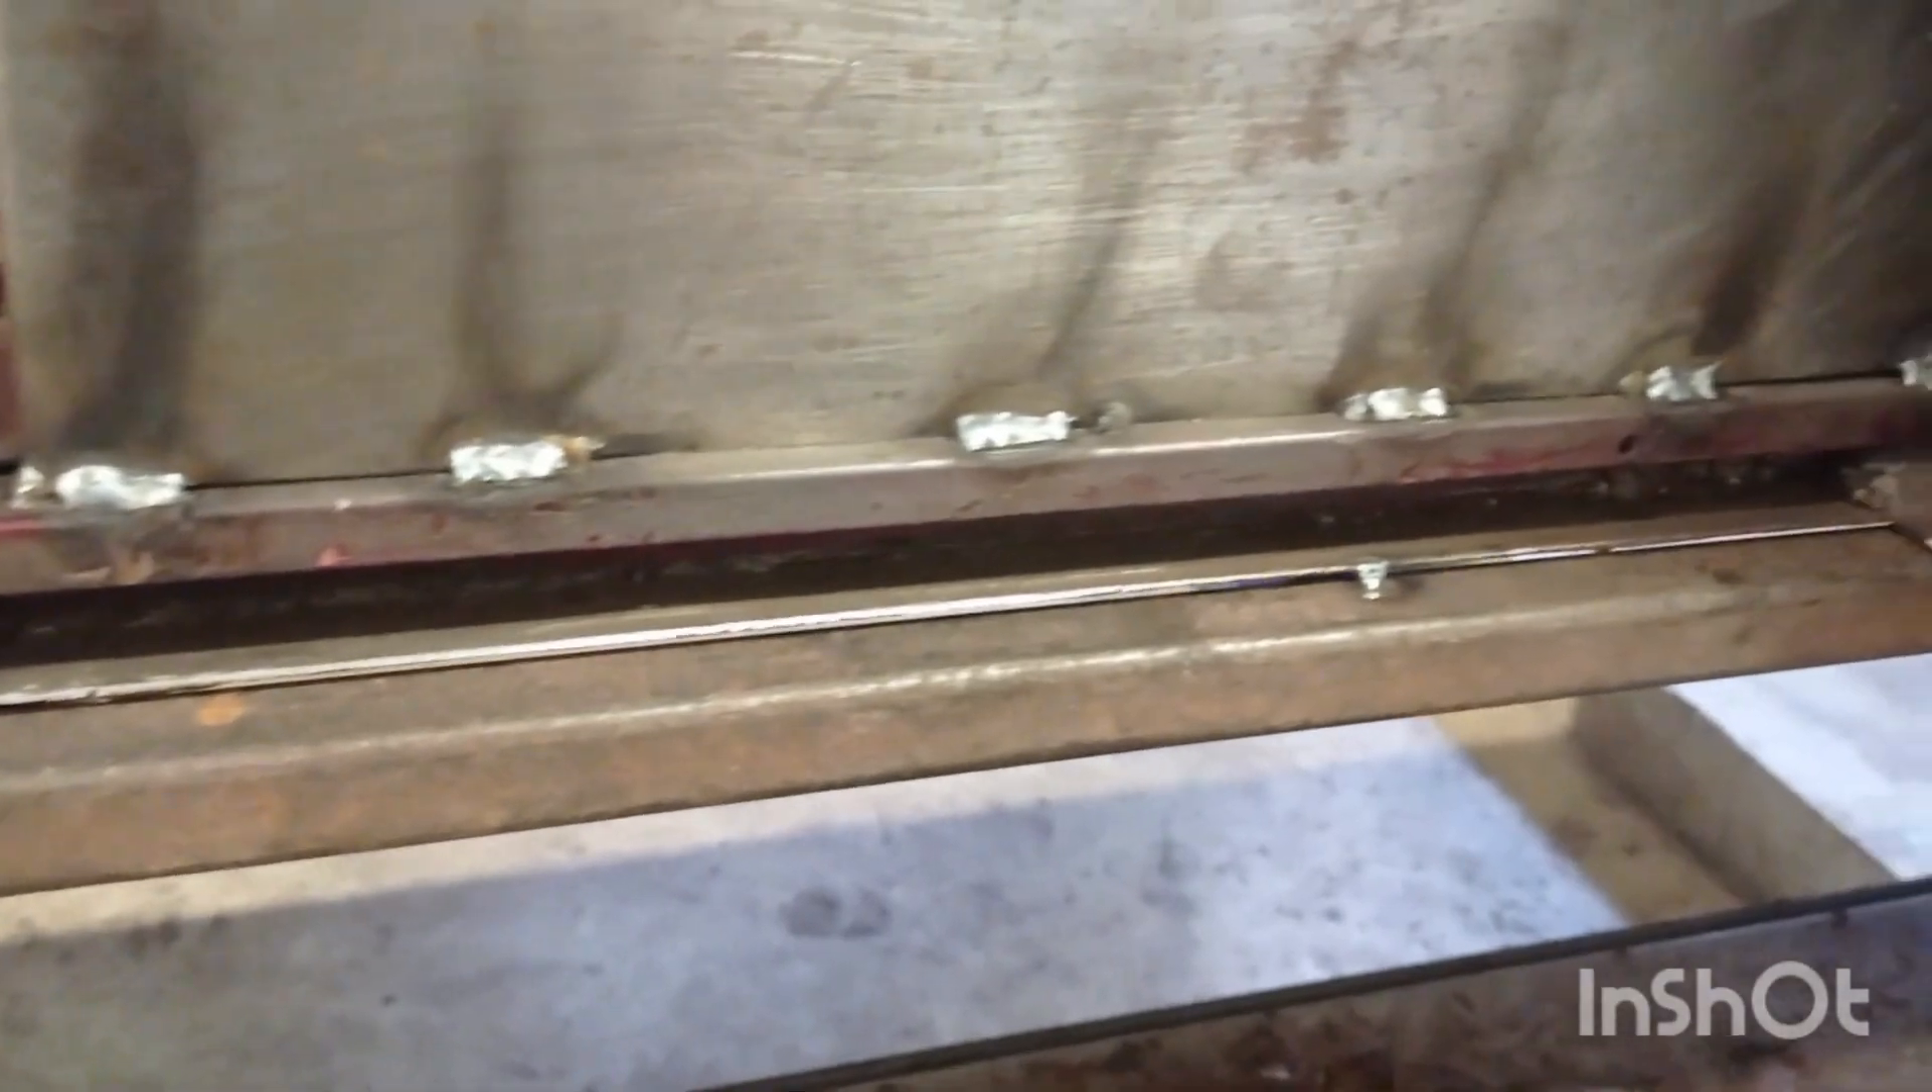I've cut a bit of inch box now trimmed all the corrosion out and just started to stitch that in place.